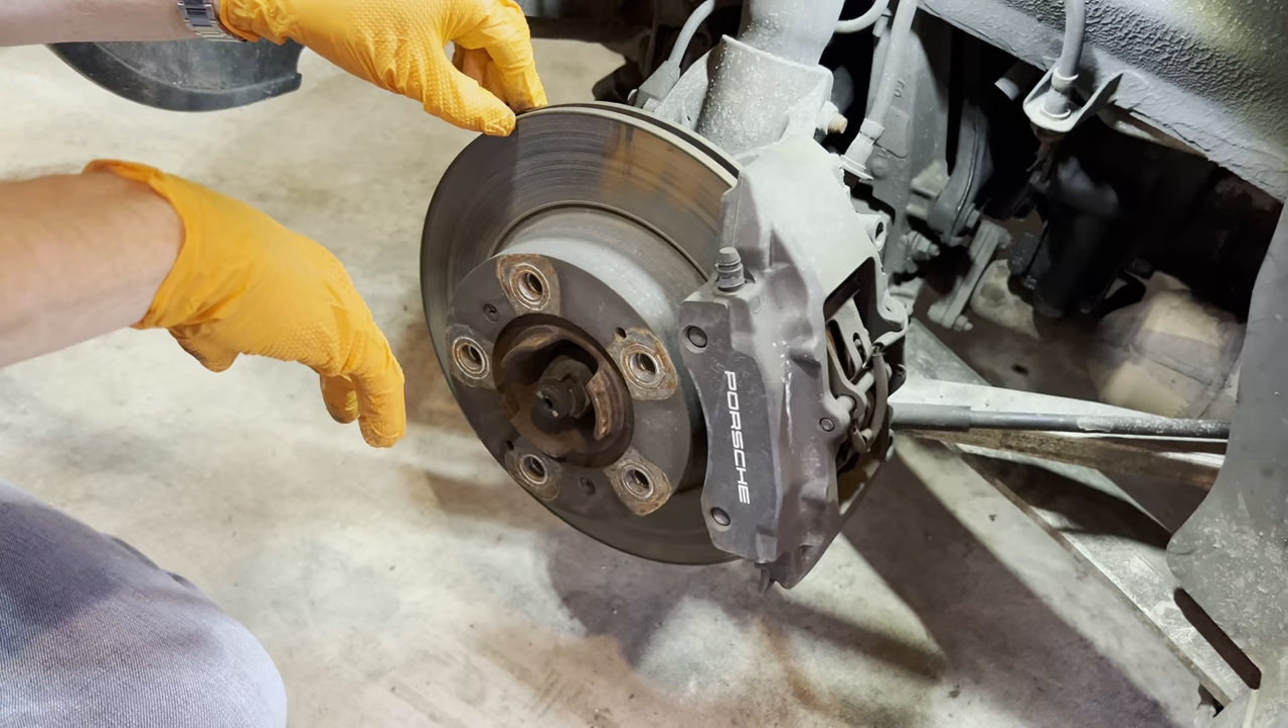Now then the wheel is off and we are ready to go.